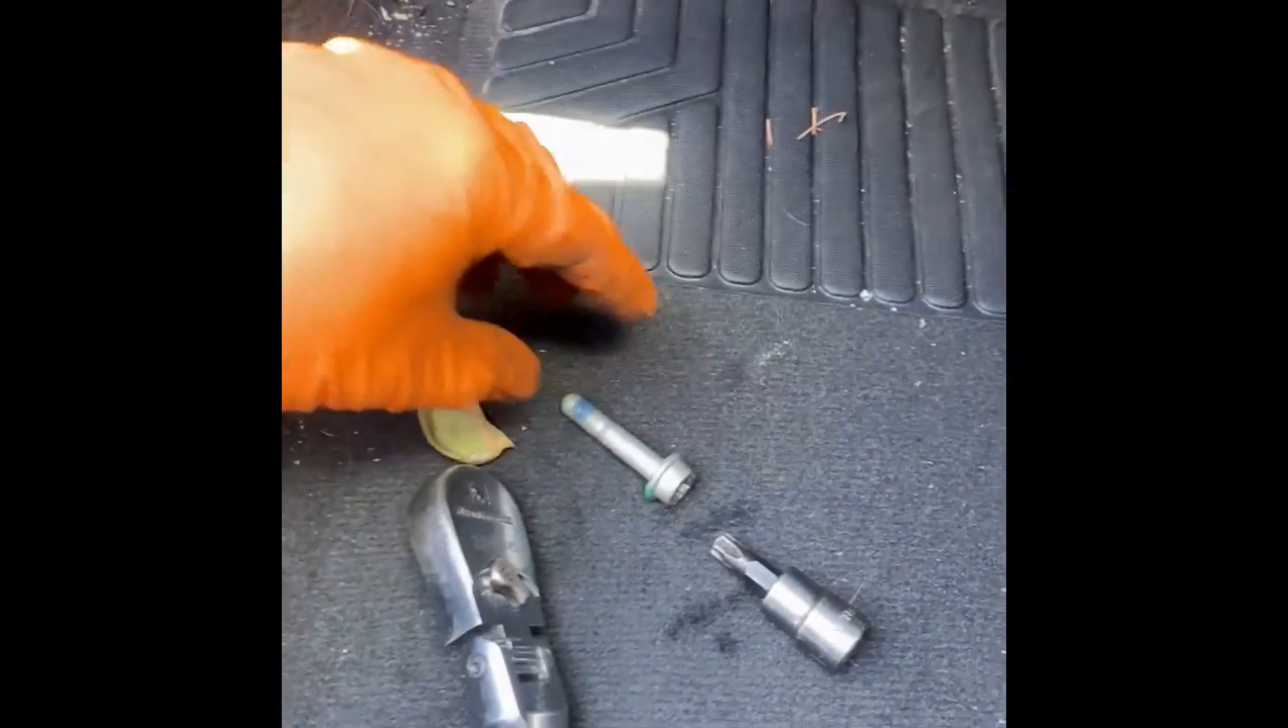Okay so i got the screw out it is a t45.